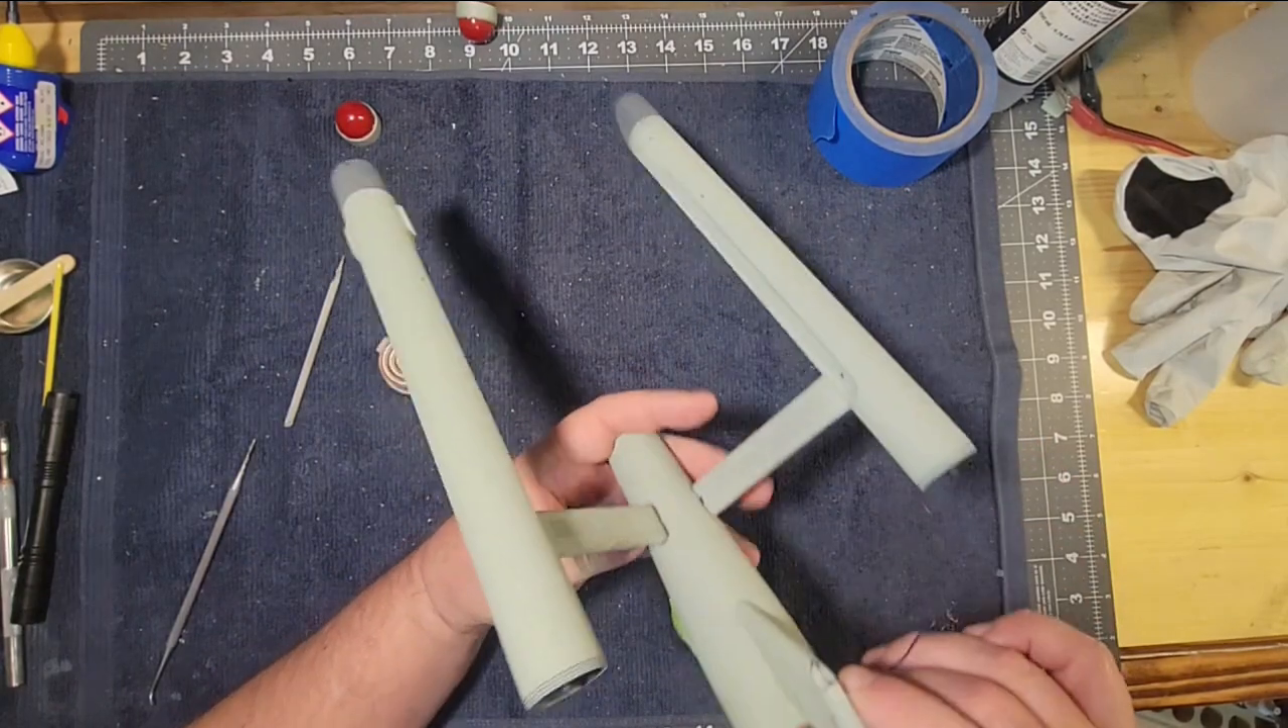And as you can see, we have the nacelles attached.